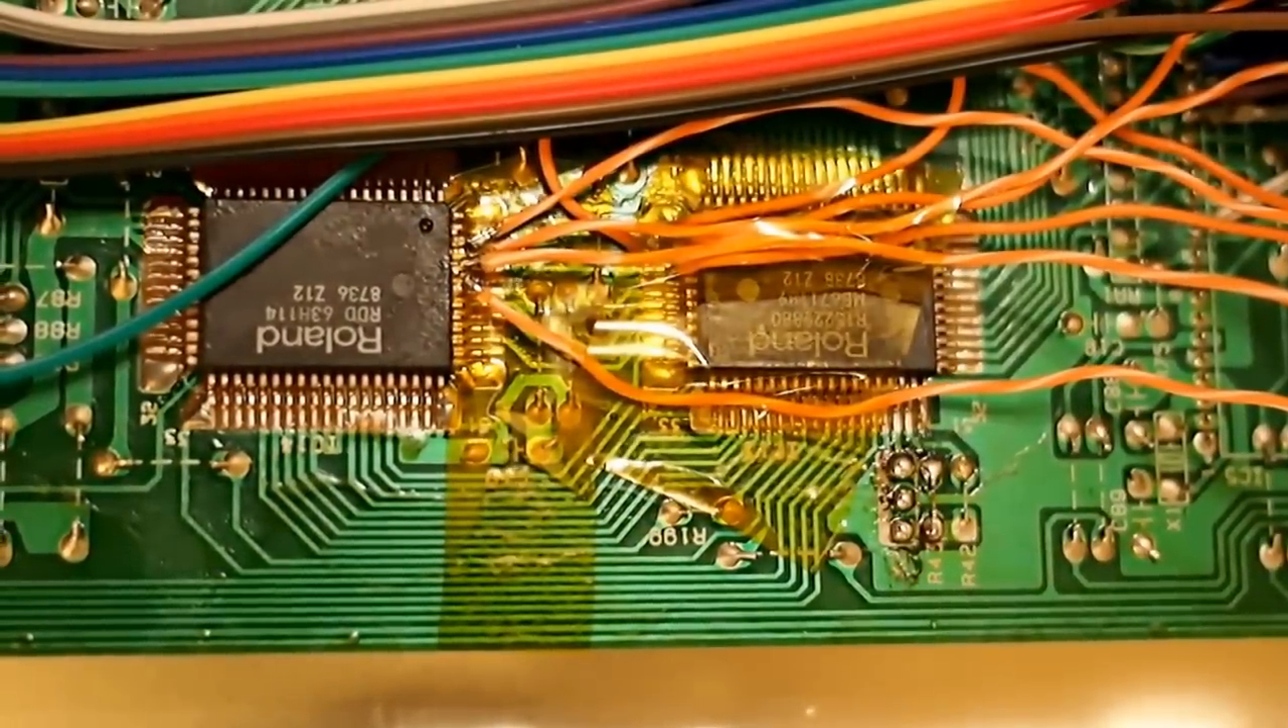Okay, we've got all of our wires soldered down and it looks pretty good.